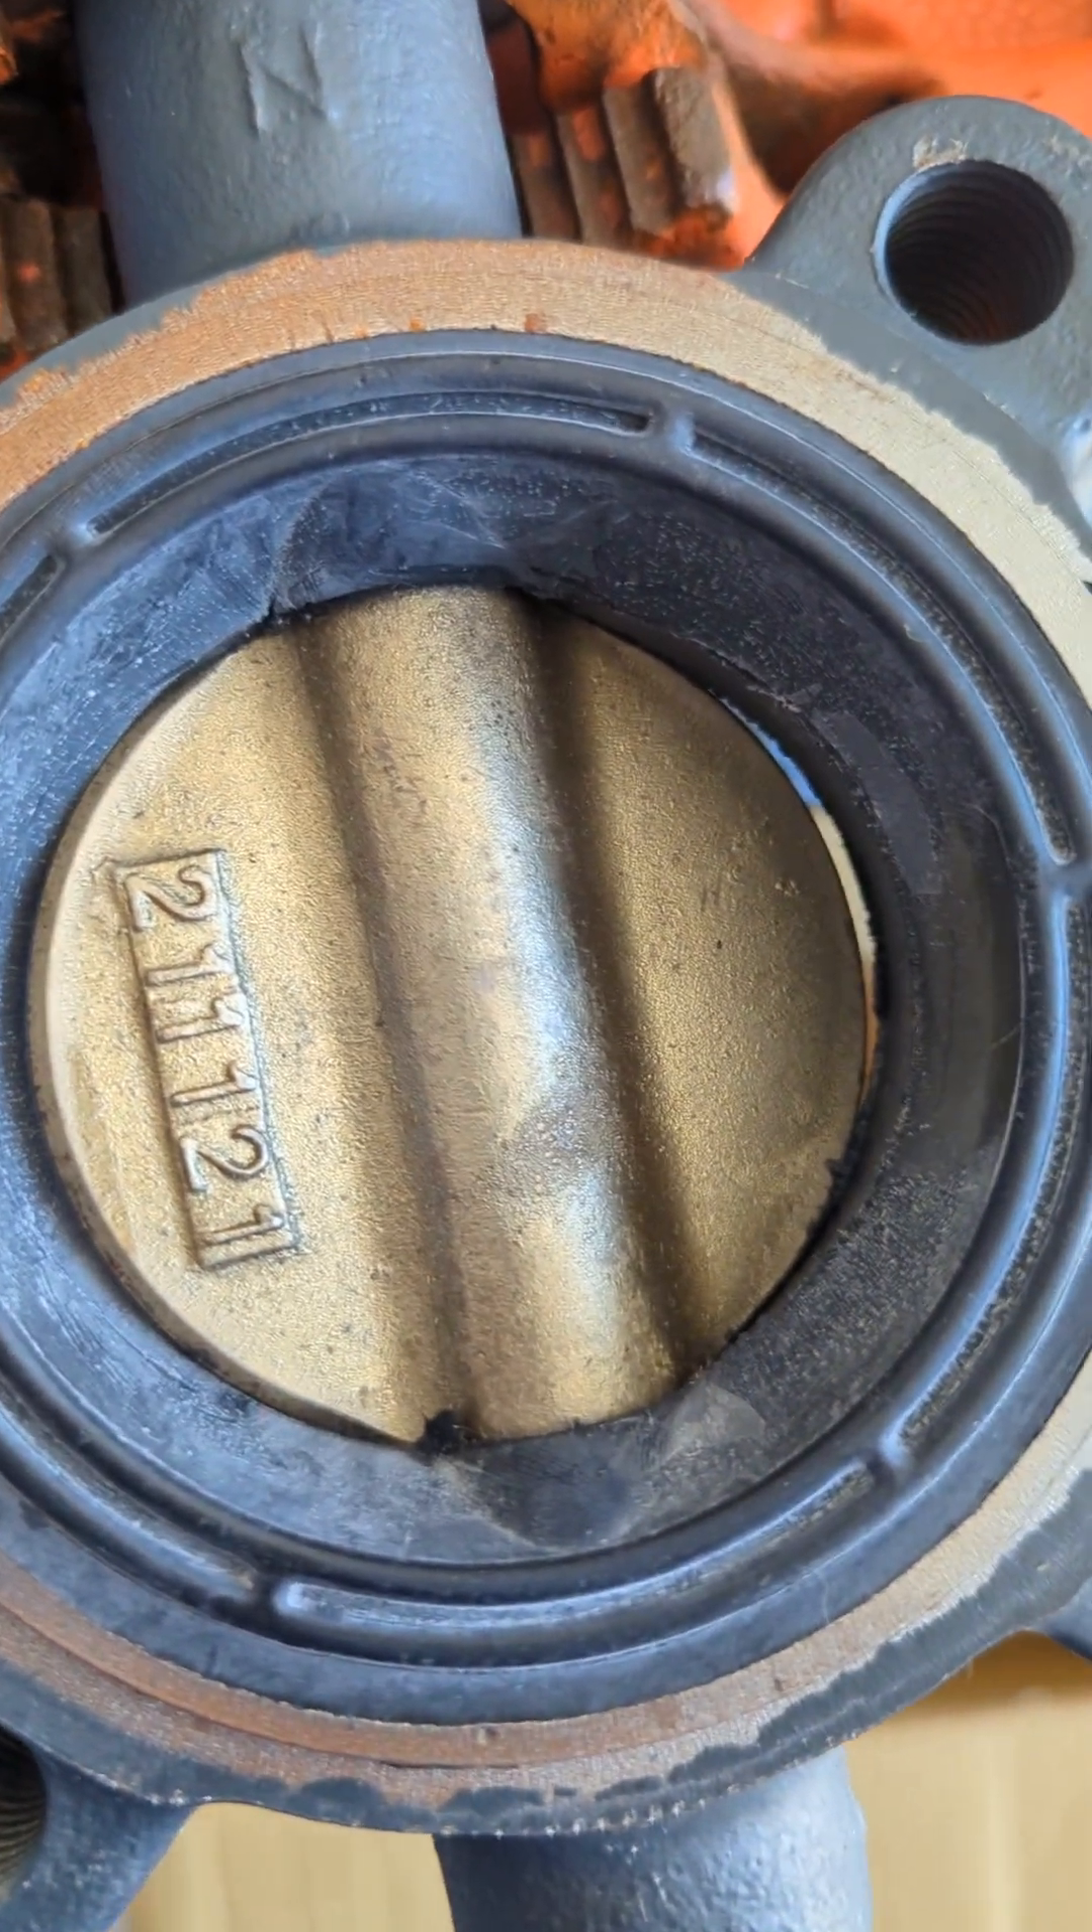As you can see on this particular valve, the disc is not closing all the way due to an improper set screw setting.